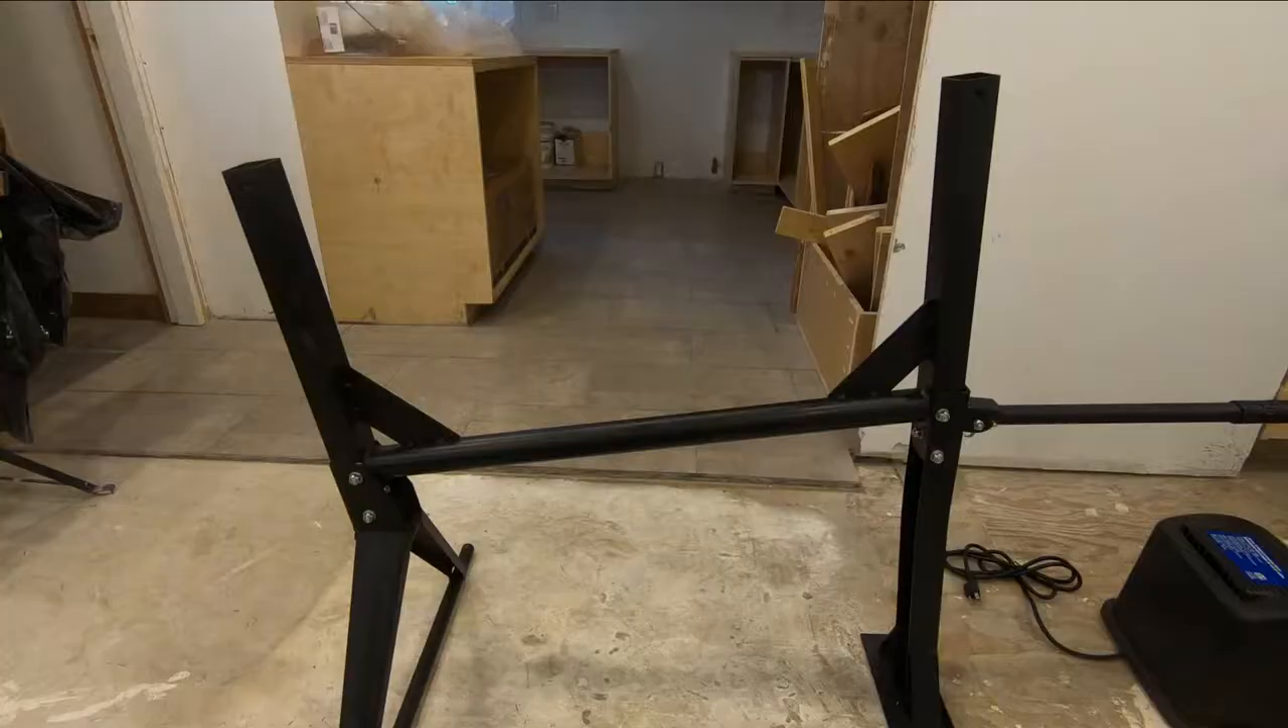Okay so I got the frame together like that next I'm going to put the wheels on and the wheels say bag number eight.